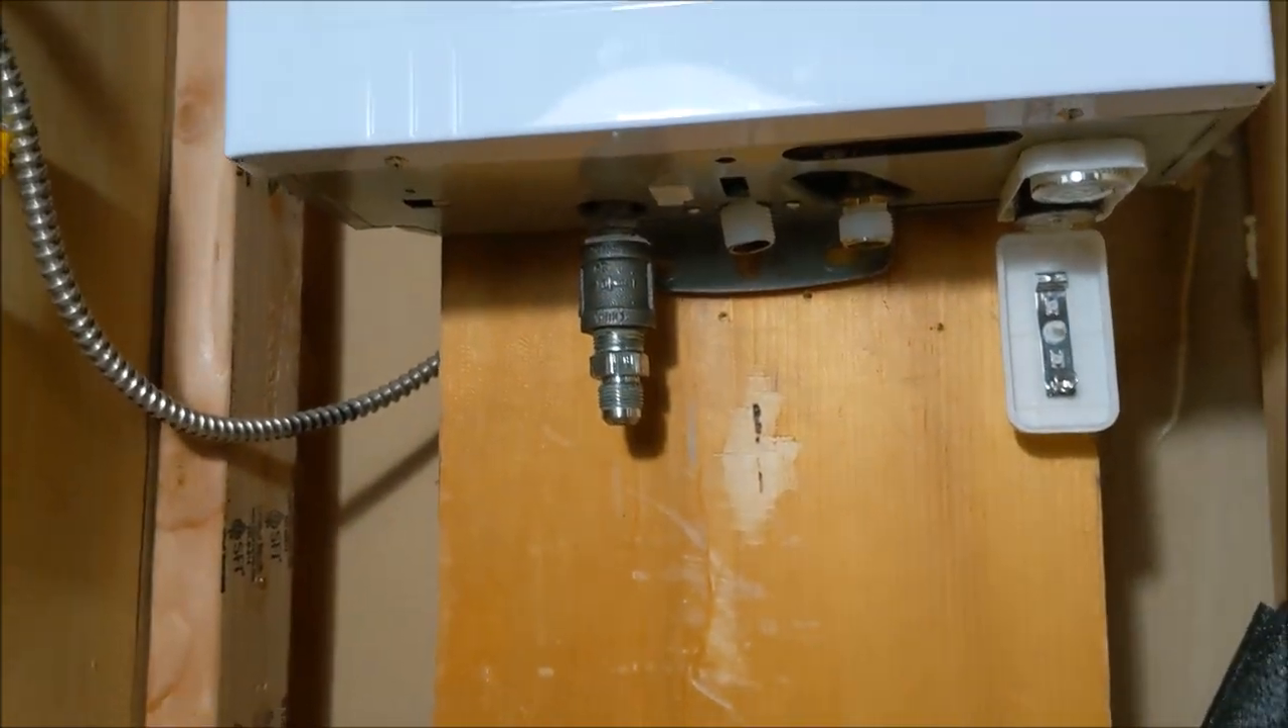You can see our connectors are now ready to have our pipes installed both the two water lines and your gas line.